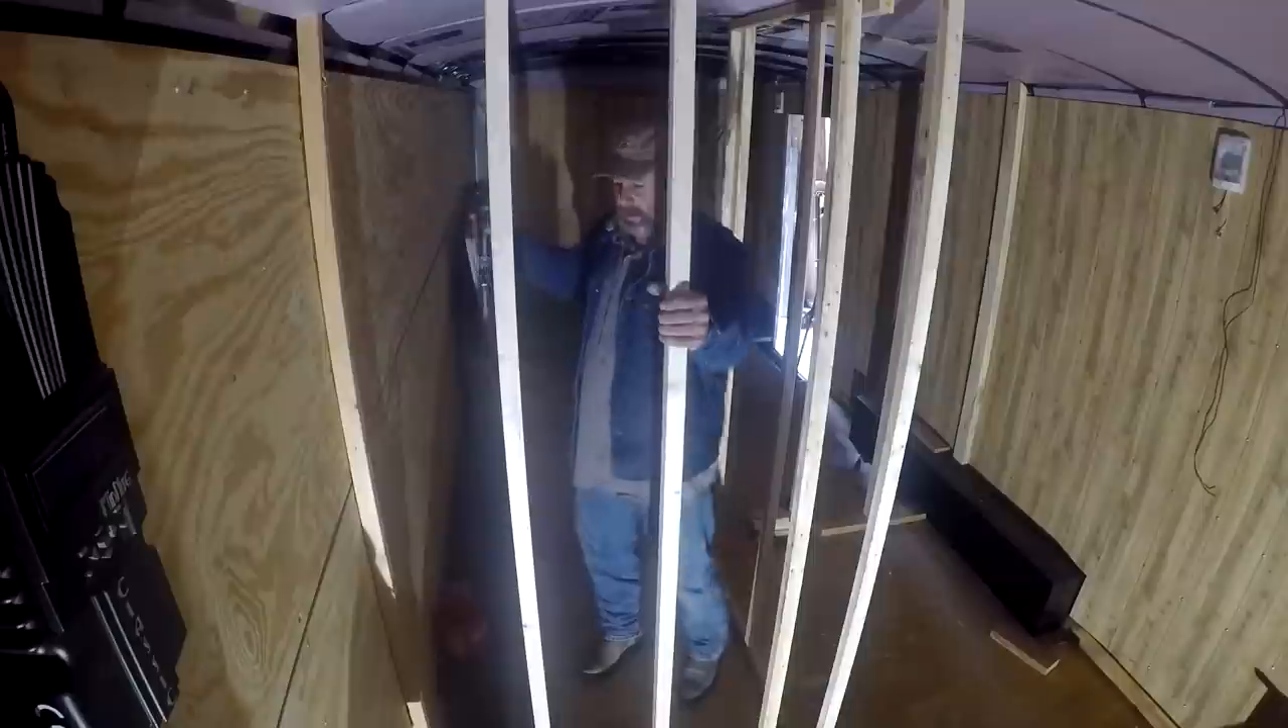So what I've done here so far is I put two by two walls in here on the back.